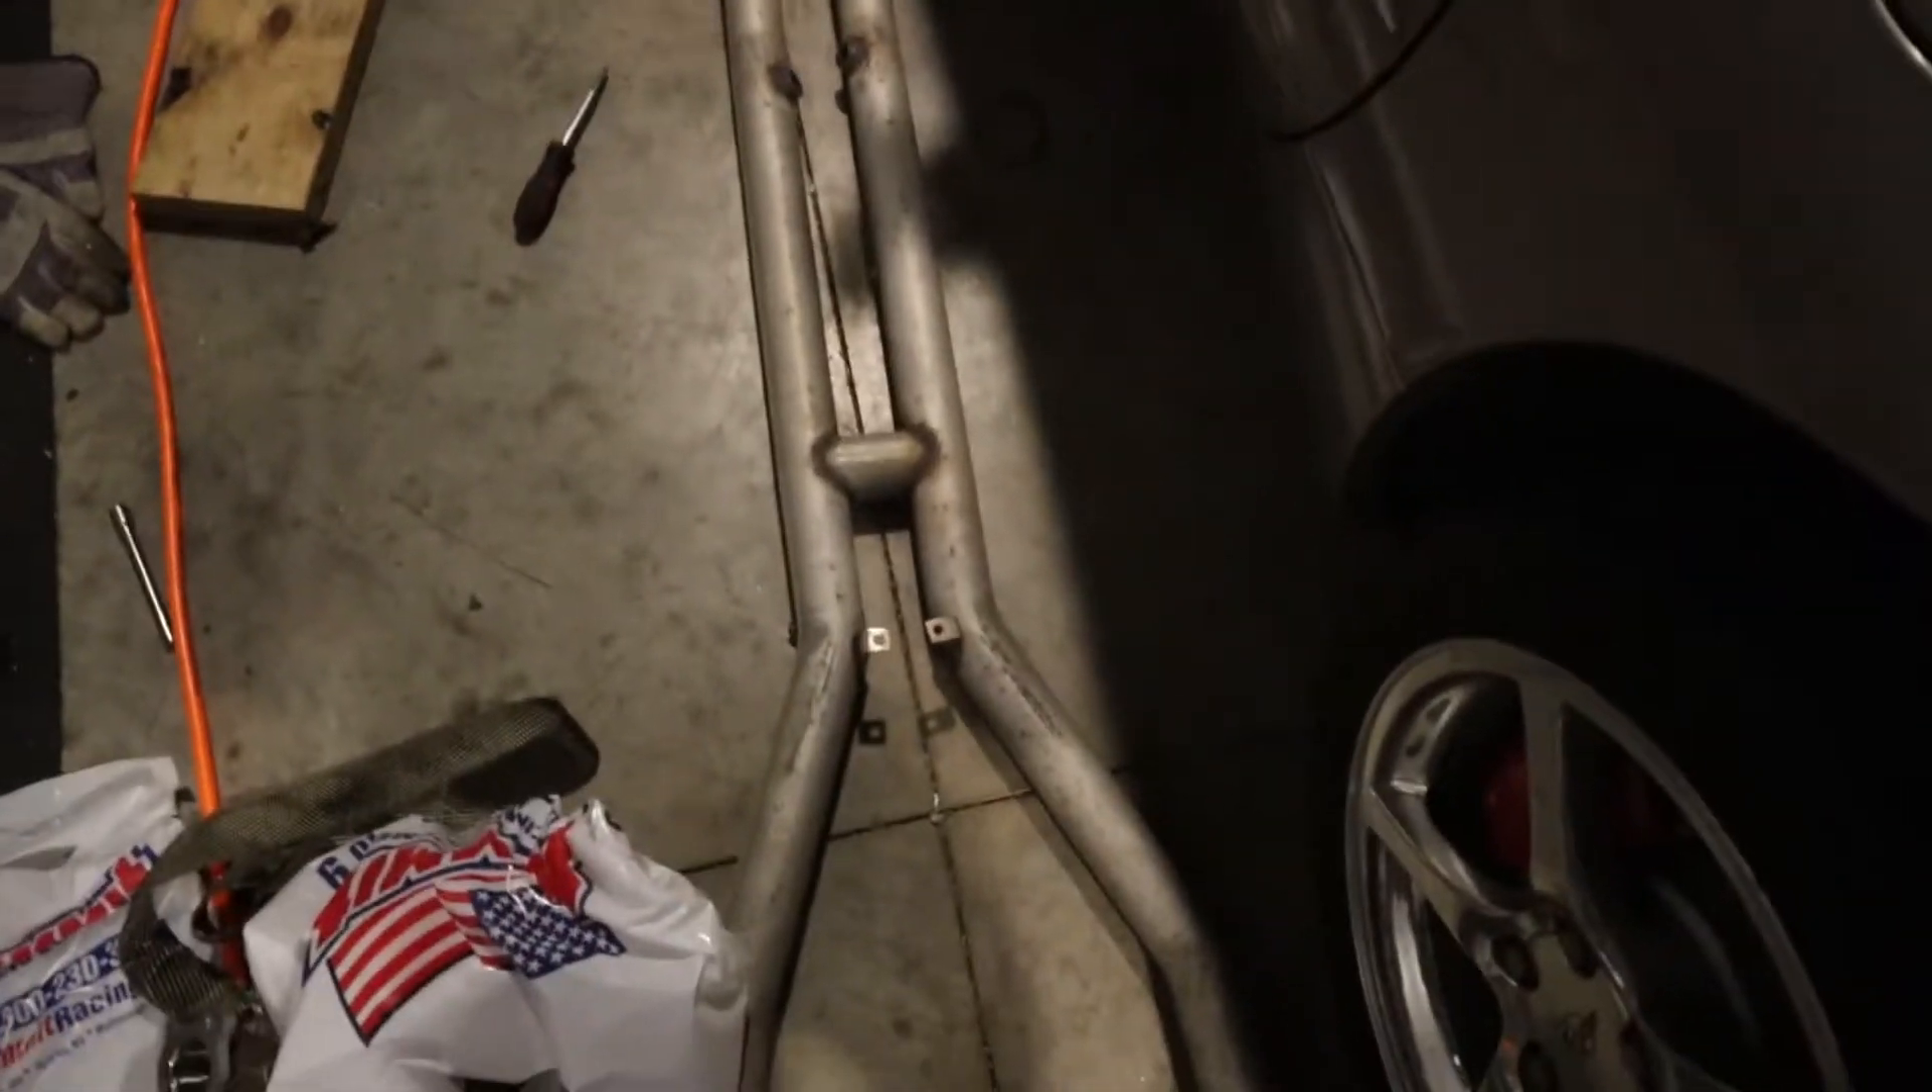So we got the h-pipe exhaust off and i'm not going to get rid of all of it.